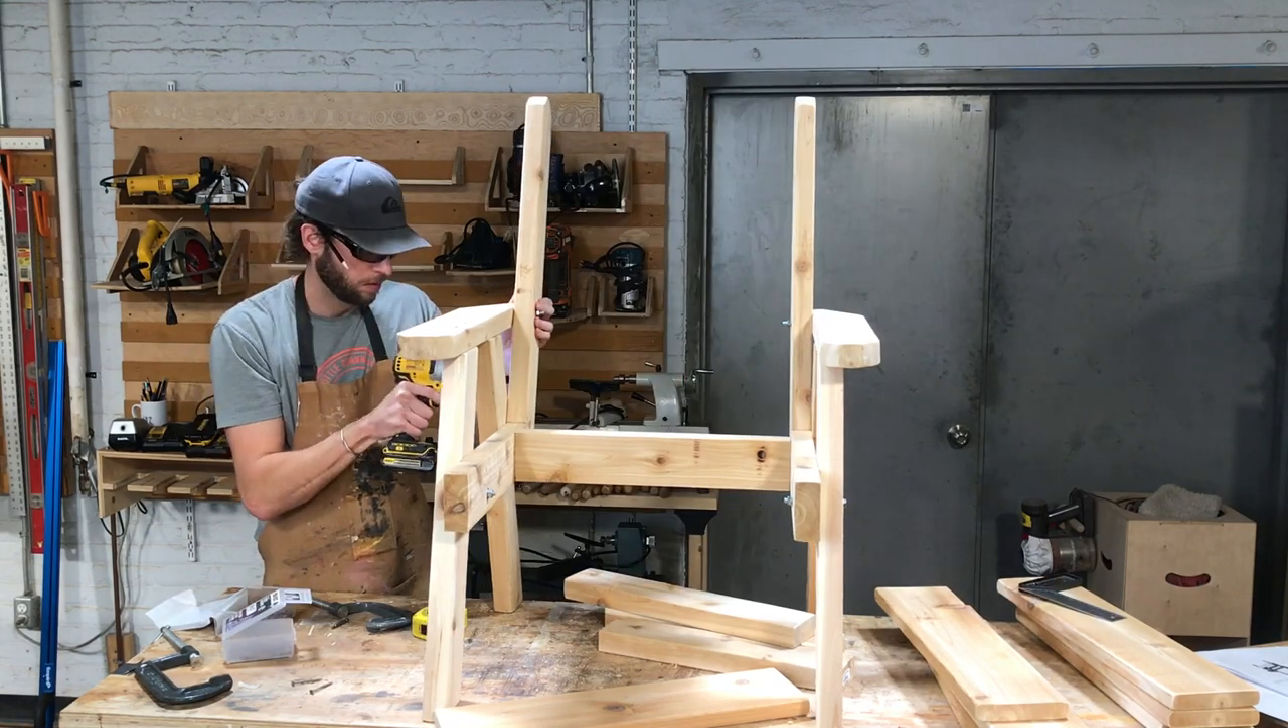And now you can see that your chair is starting to come together.